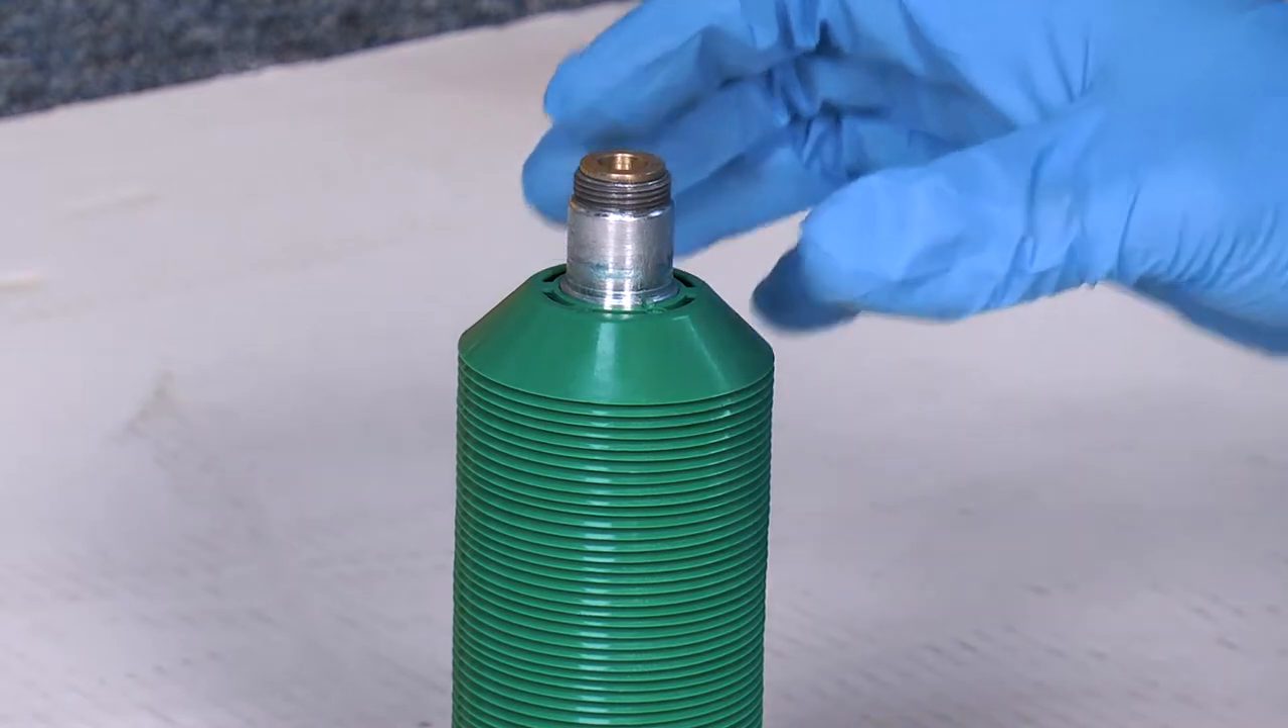The disc stack is now back on the bearing tube.